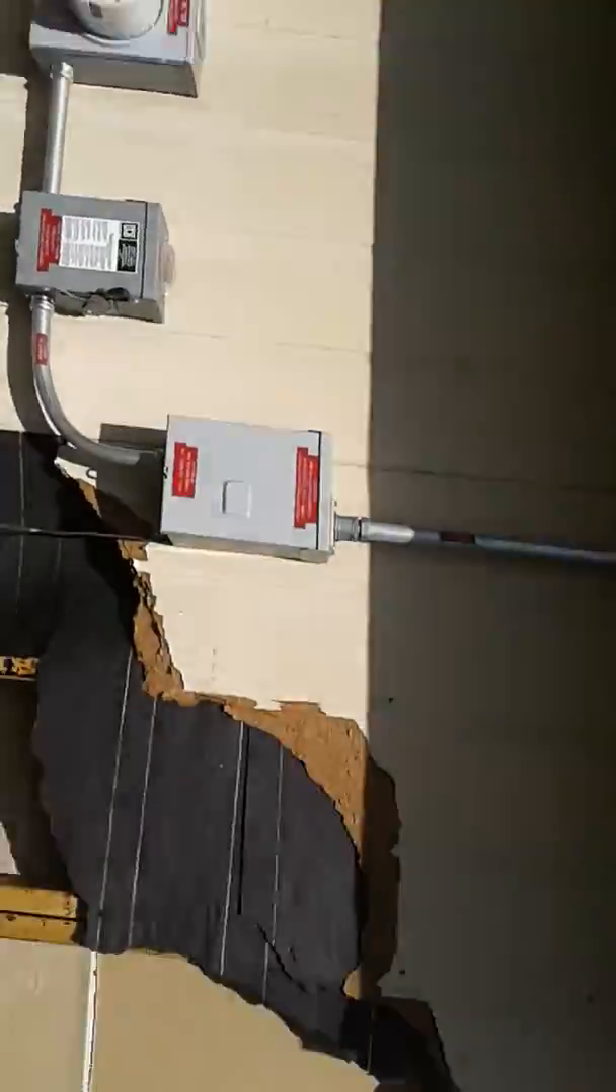I still have to lift all these electrical panels off the side of the wall before I can get to them.